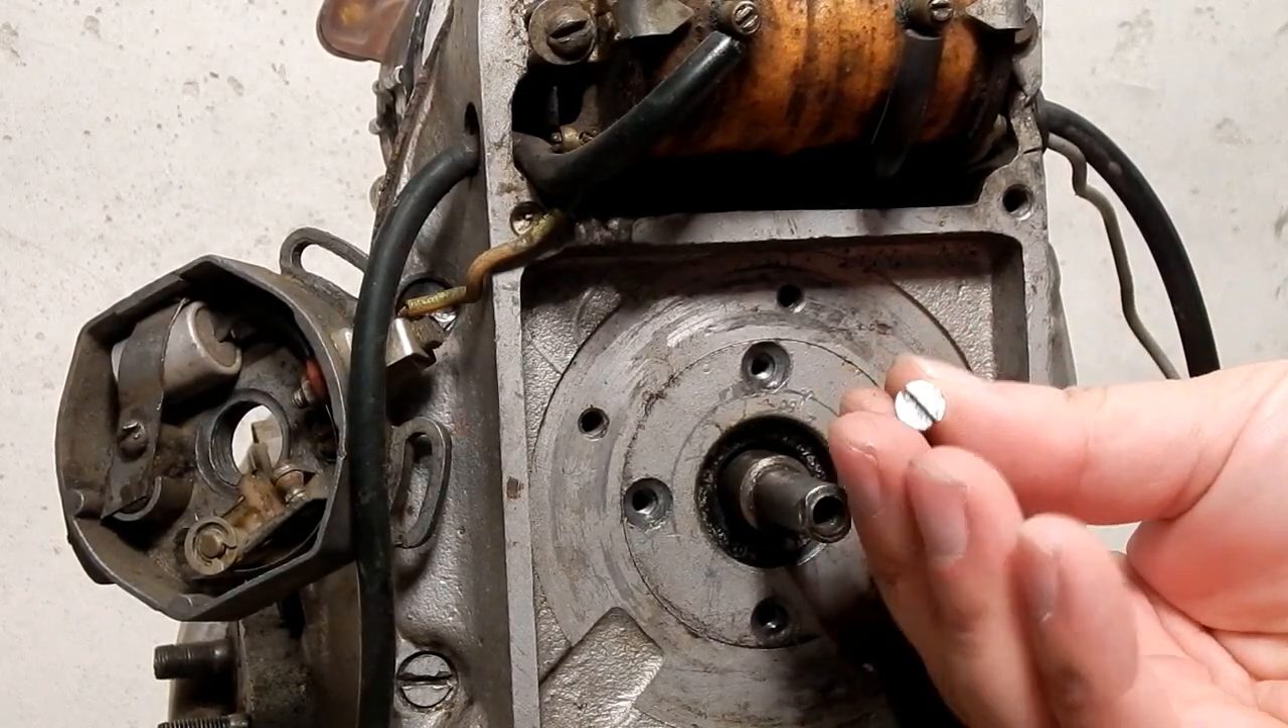You're left looking at the camshaft retaining plate and they'll have screws in them like this flathead screws which I've already removed but there'll be four screws or three screws in here.